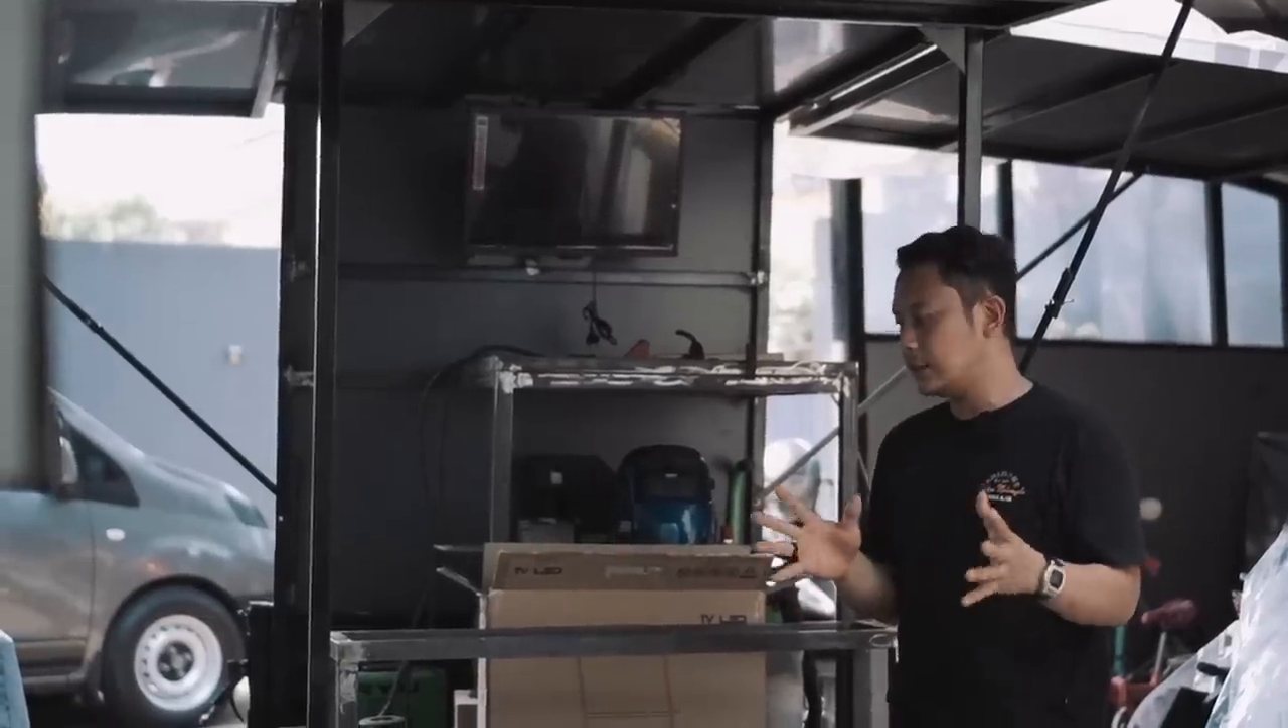Jadi bagian TV itu udah dipasang ya, di belakang.